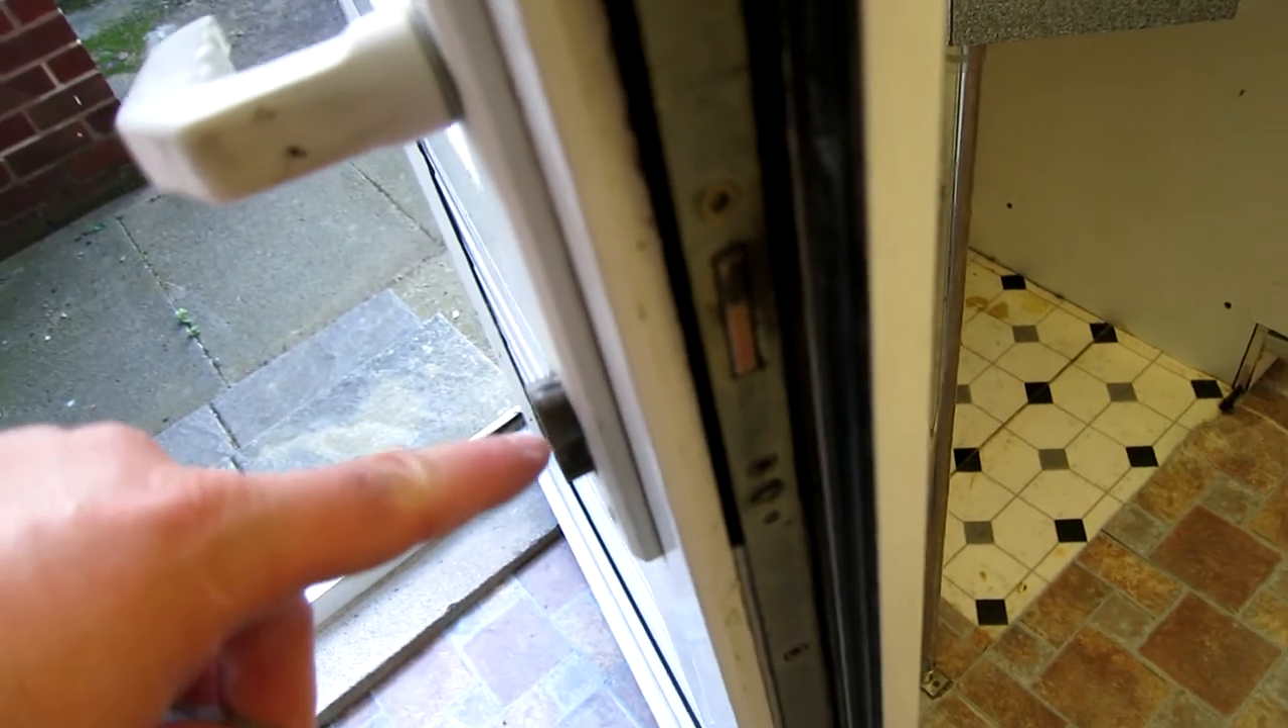One thing to note with this particular lock is it sticks out way too much that's about five mil sticking out.